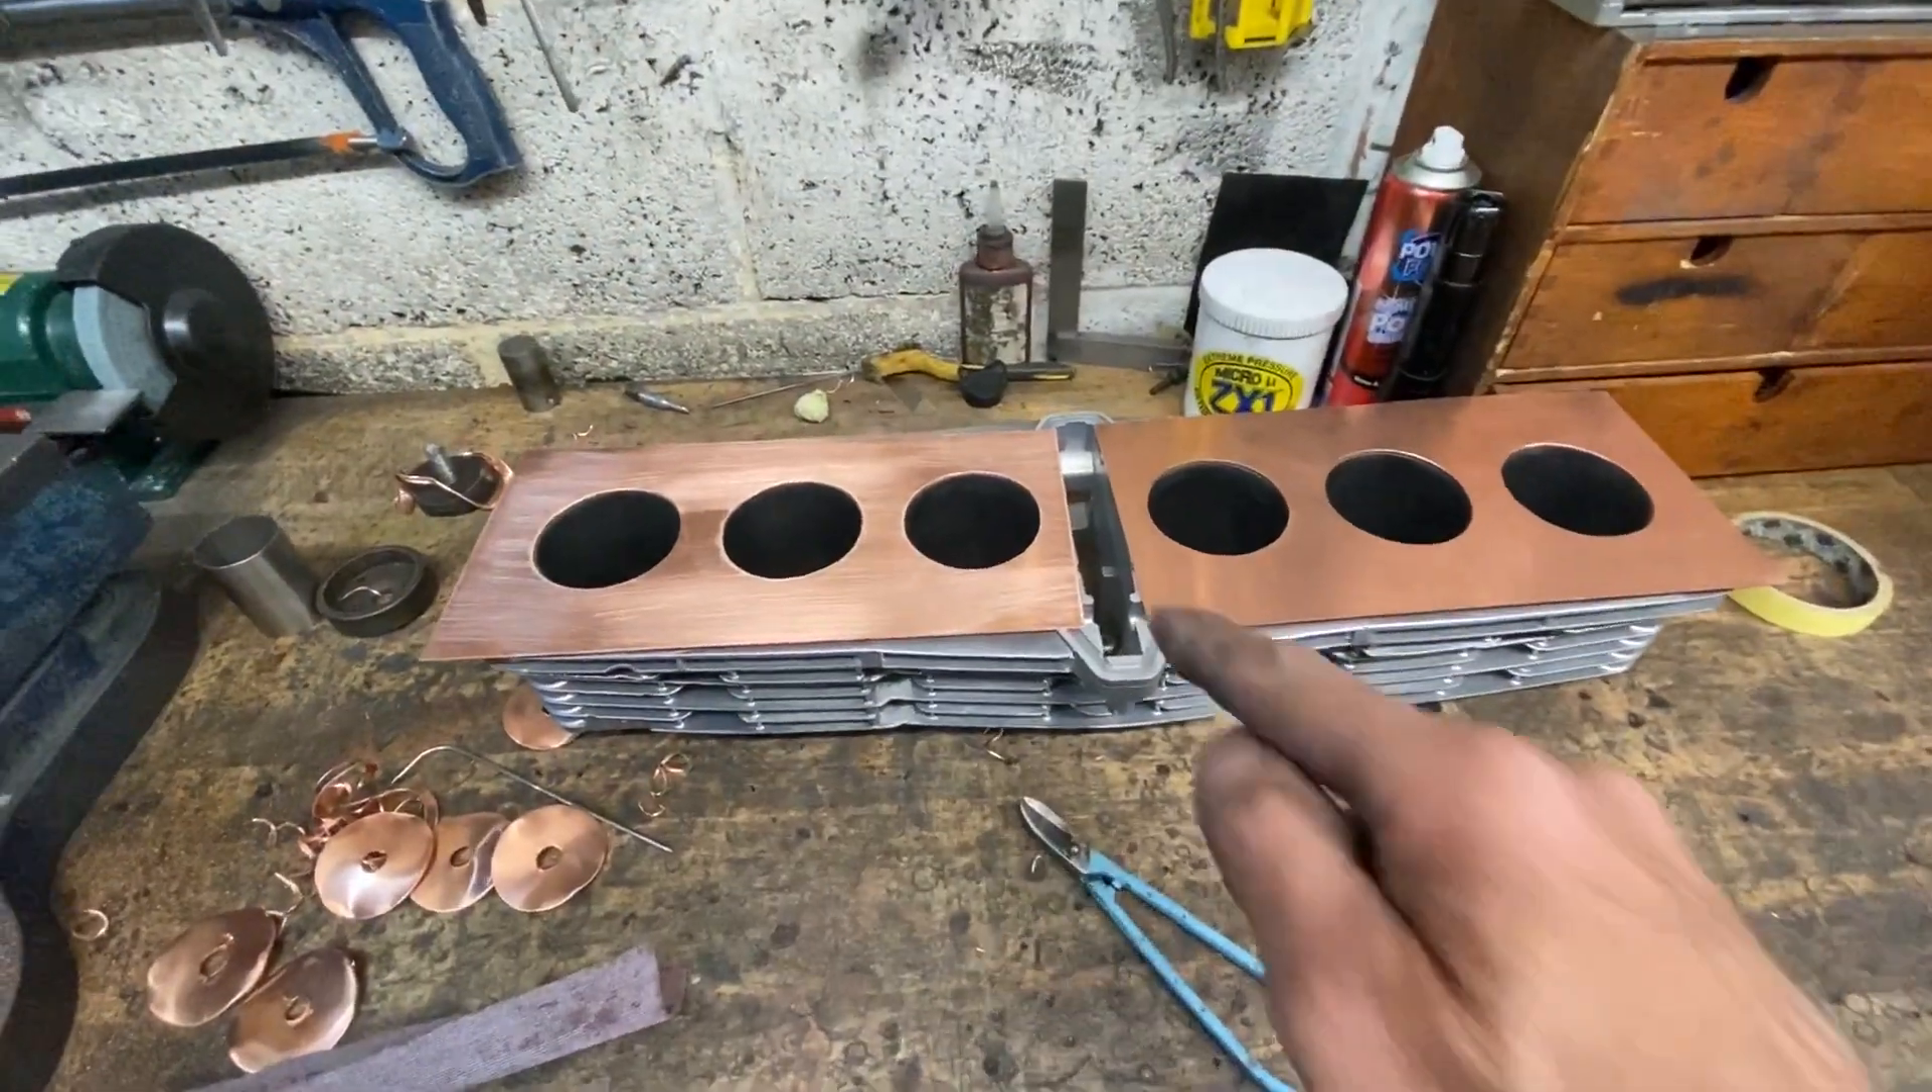With the polishing complete, I place the two copper gaskets back on top of the cylinder block and get ready to mark out the periphery and drill all the holes where the studs are going to go.